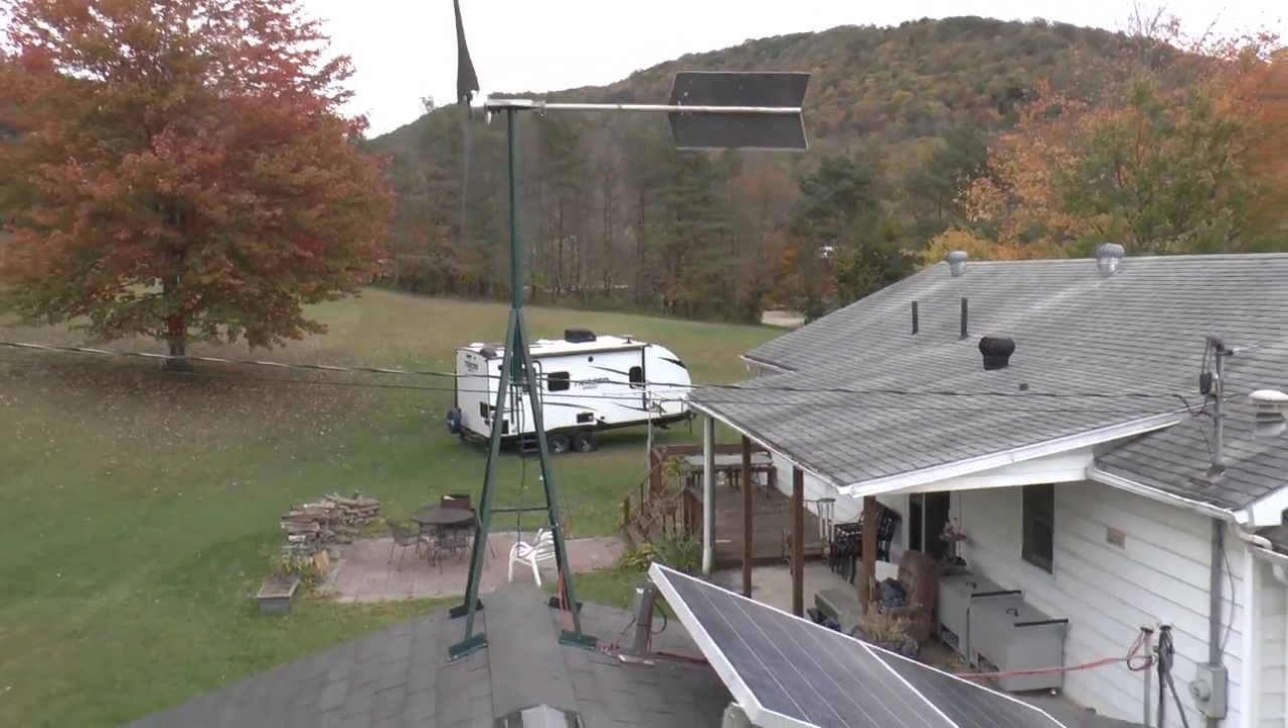So I got the hoverboard windmill mounted. I made this little tower thing.